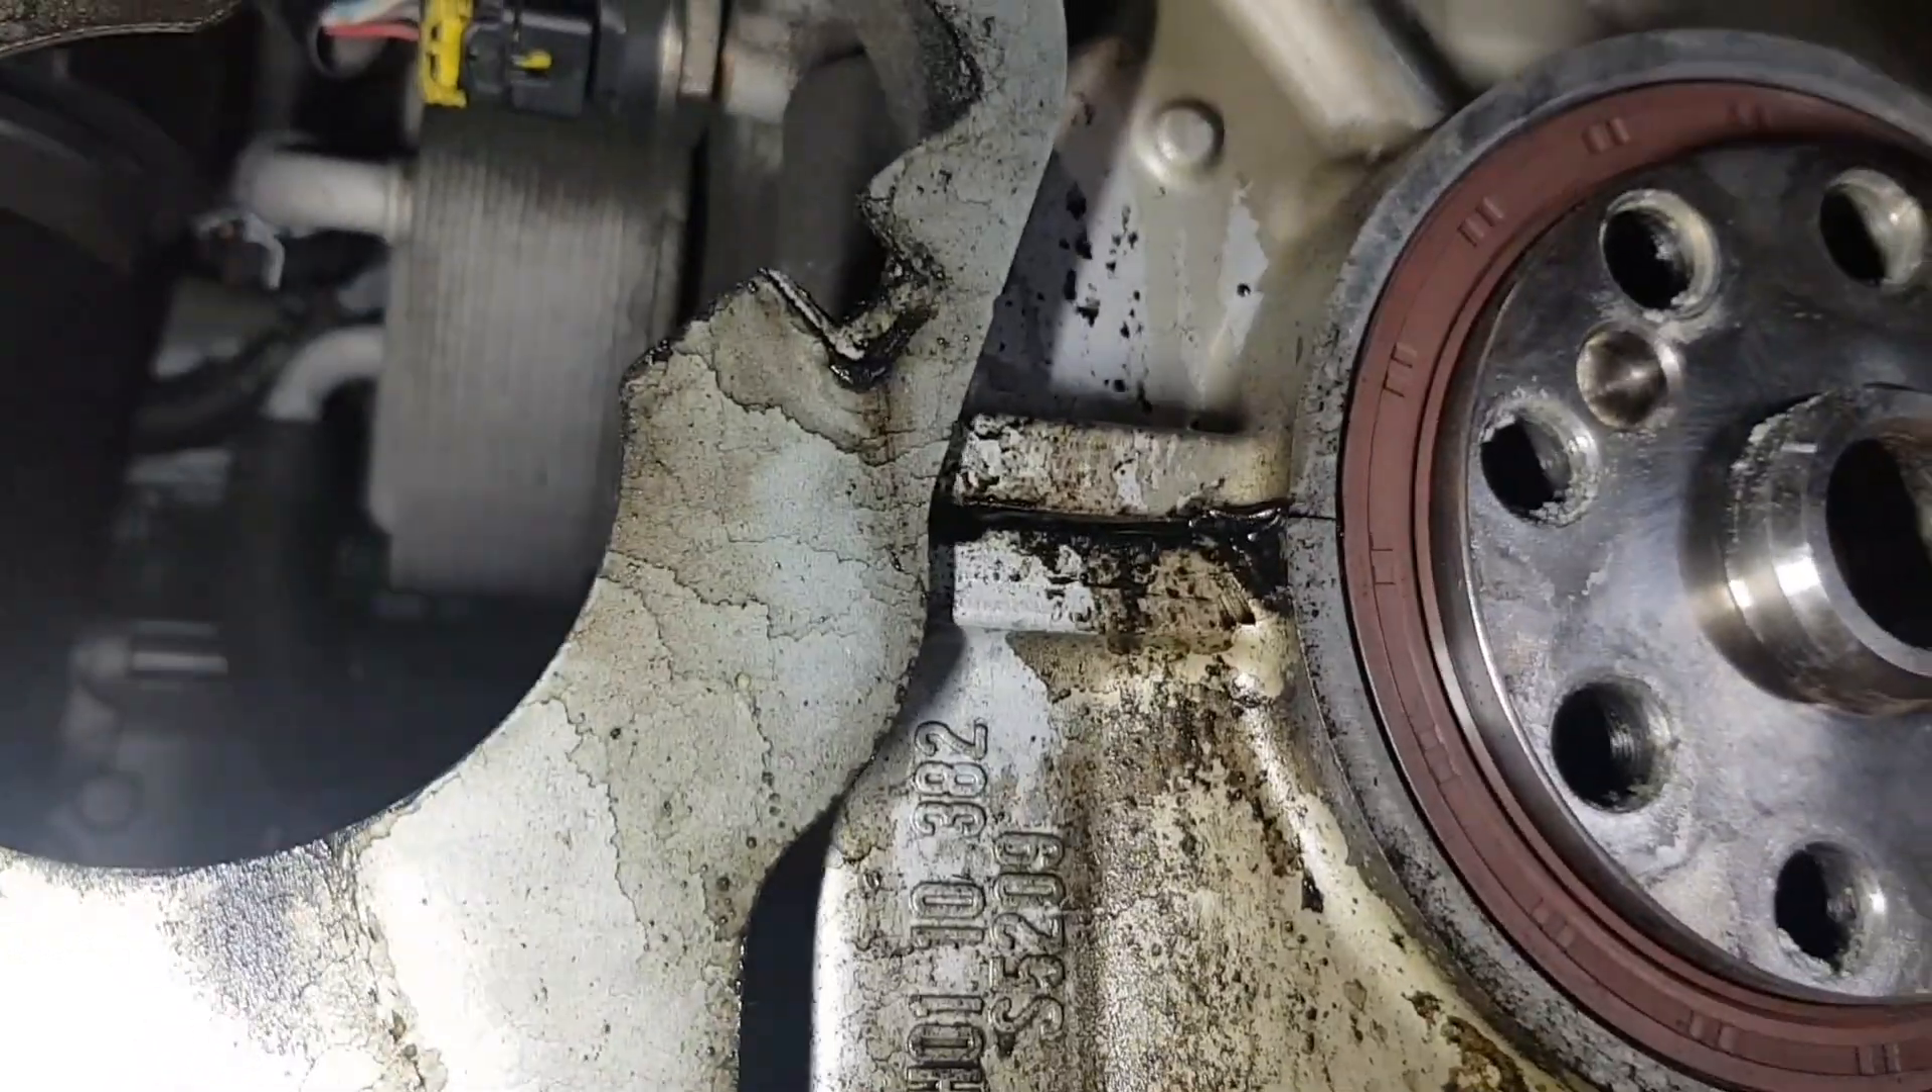As you can see, a visible gap exists between the lower and upper engine blocks.